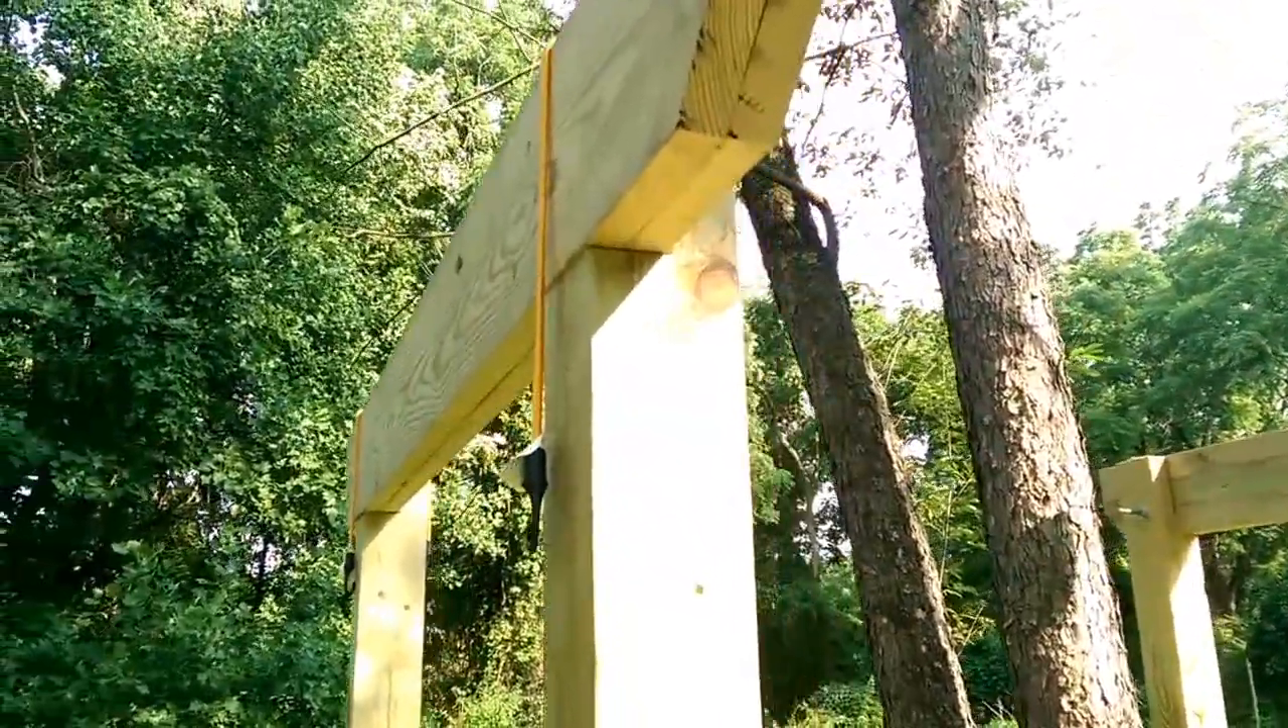Okay so I have the beams up so now as you can see they rest on that little notch that I did.